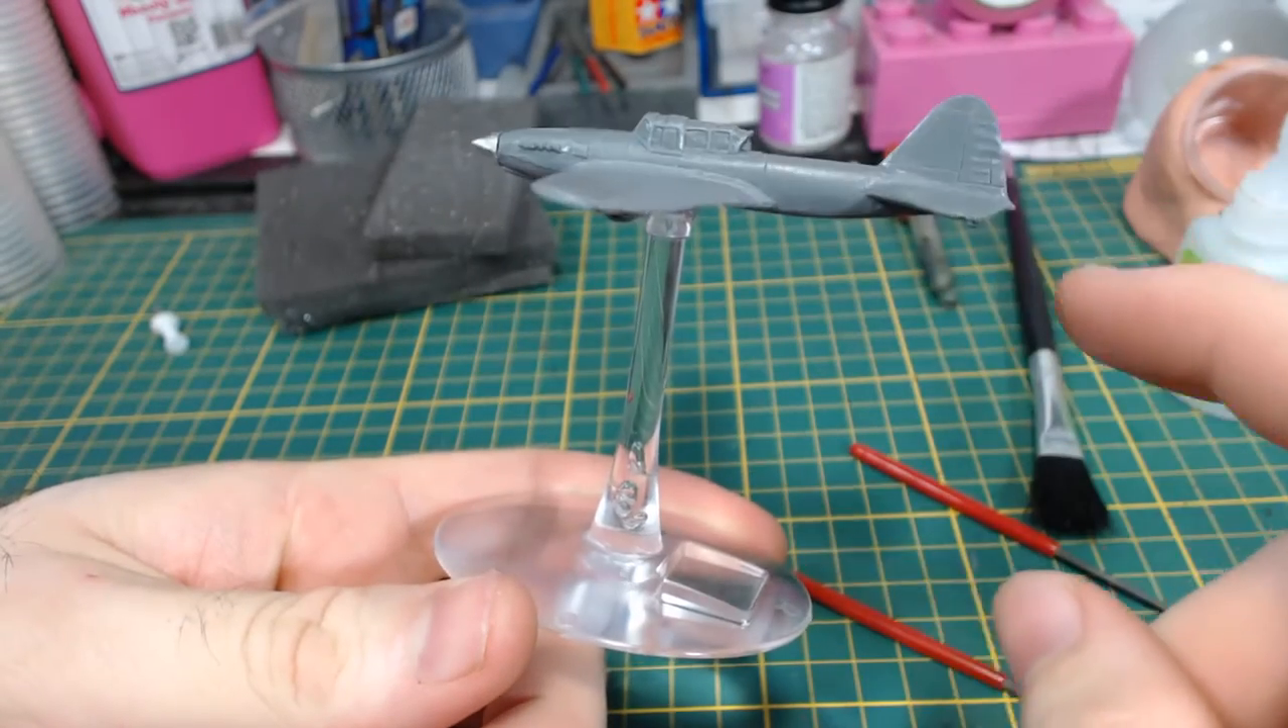Next I glue the stalk onto the base of the stand, the magnet holder on top of the stalk, and you've got yourself one flight stand.